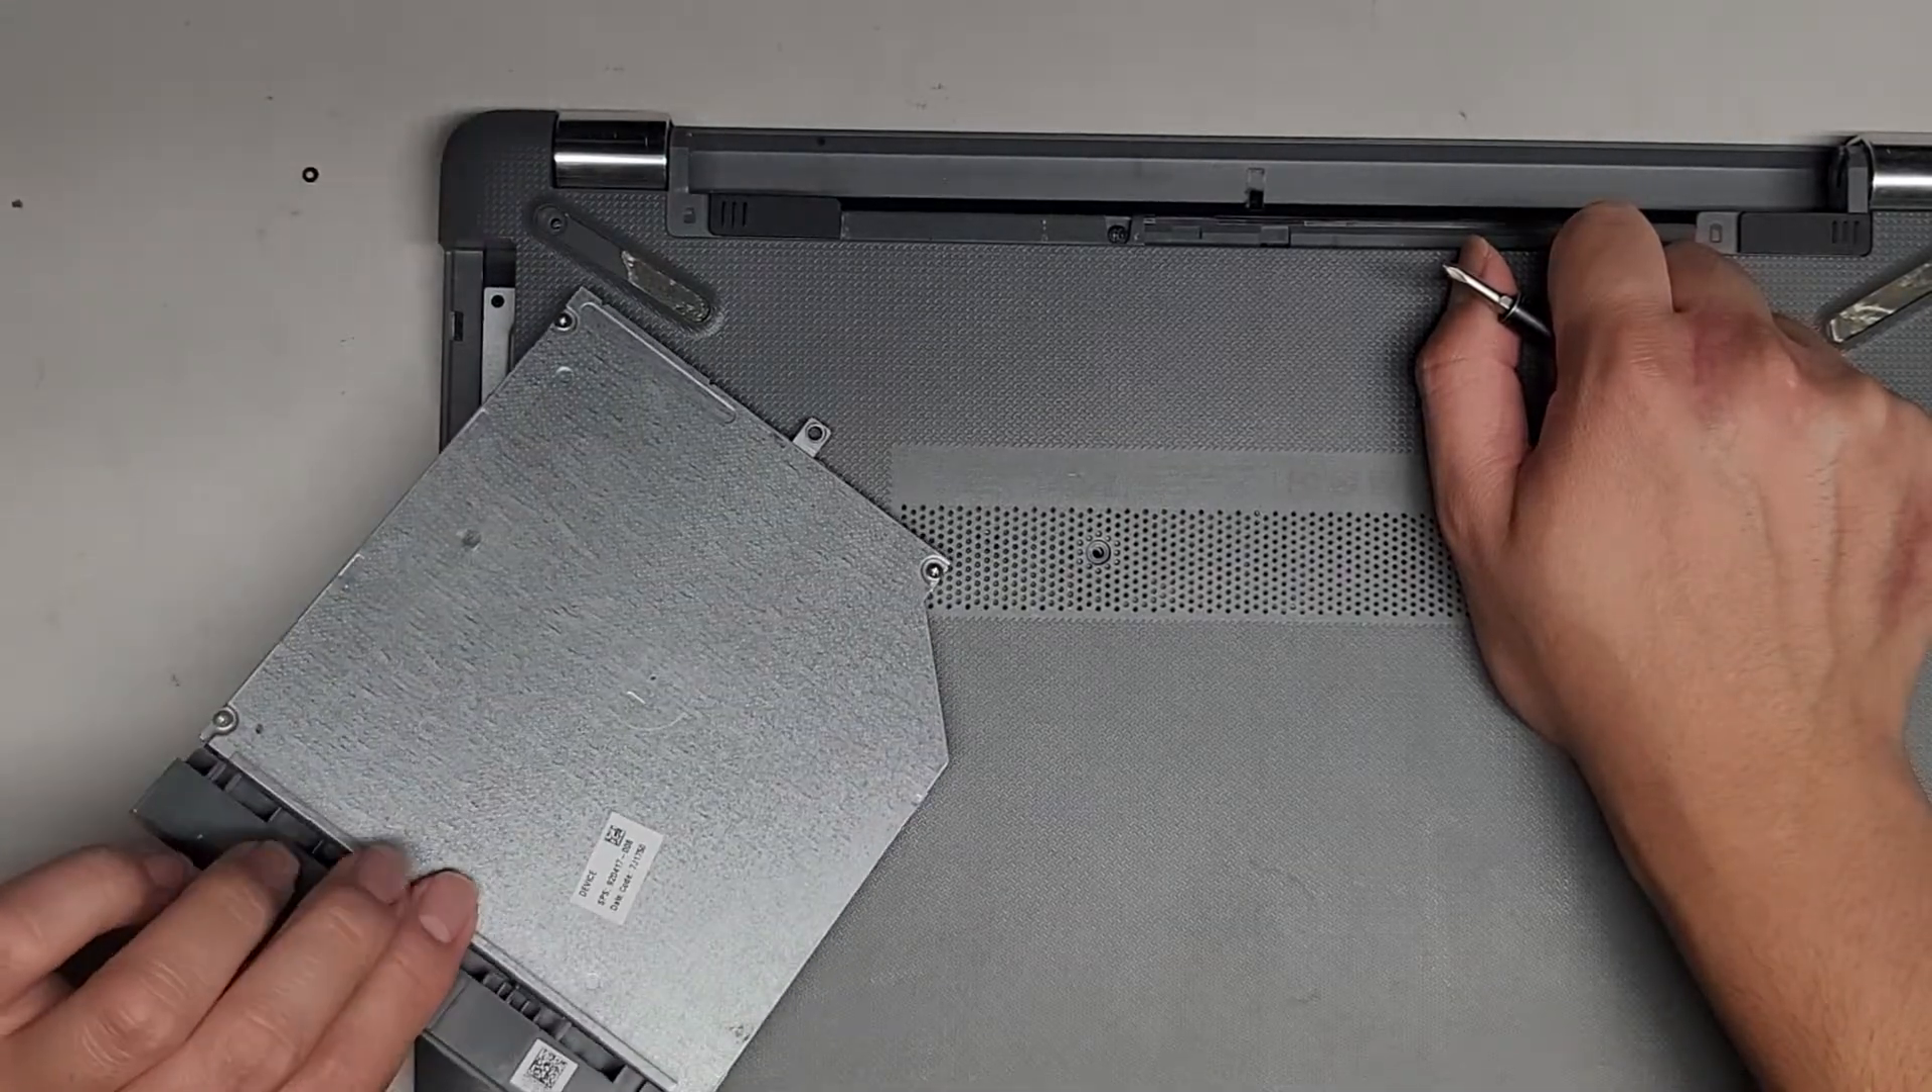You can see we got the optical drive out.